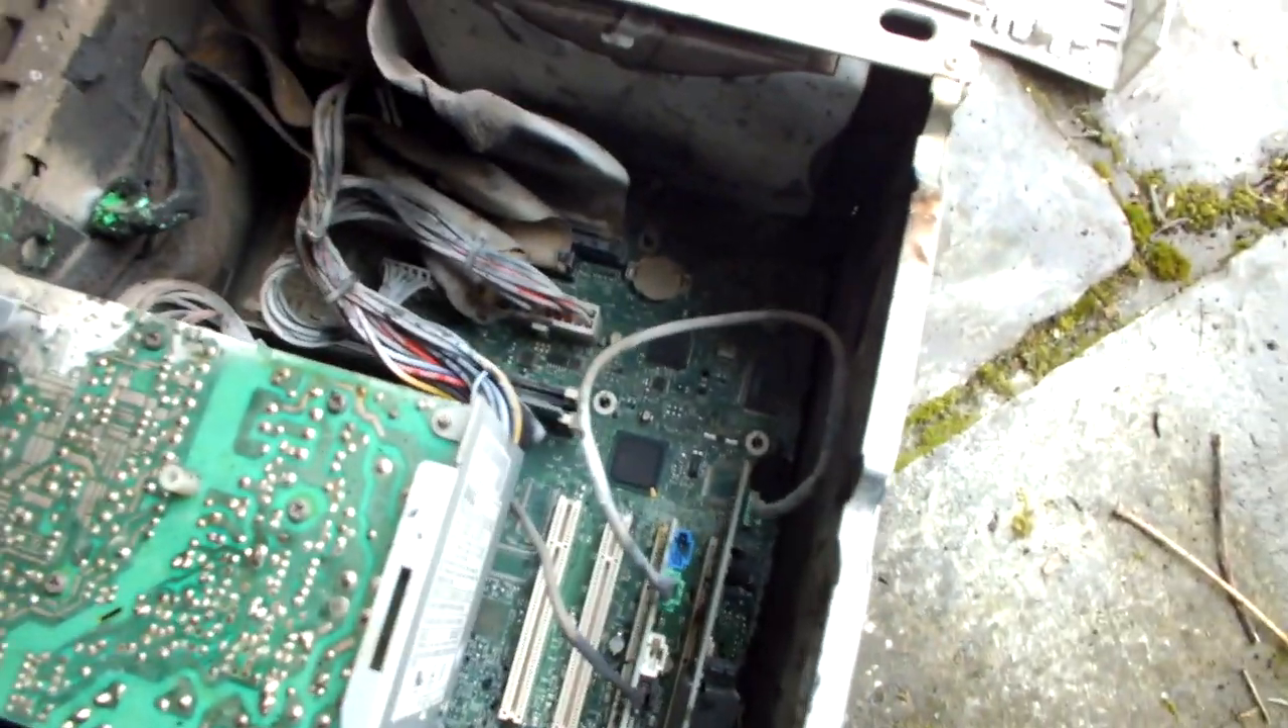As you guys can see i didn't put the power supply top cover back on.